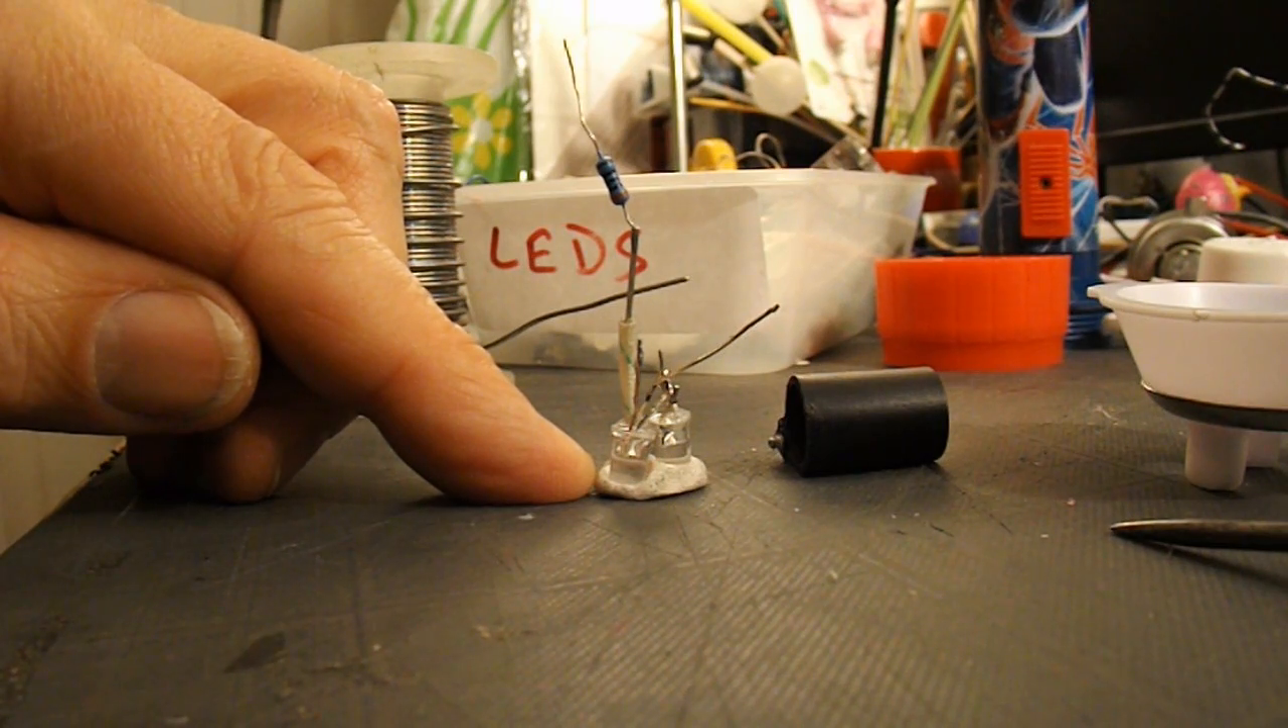I've just pushed the three LEDs into a bit of blue tack to hold them still while I try and solder the legs together.